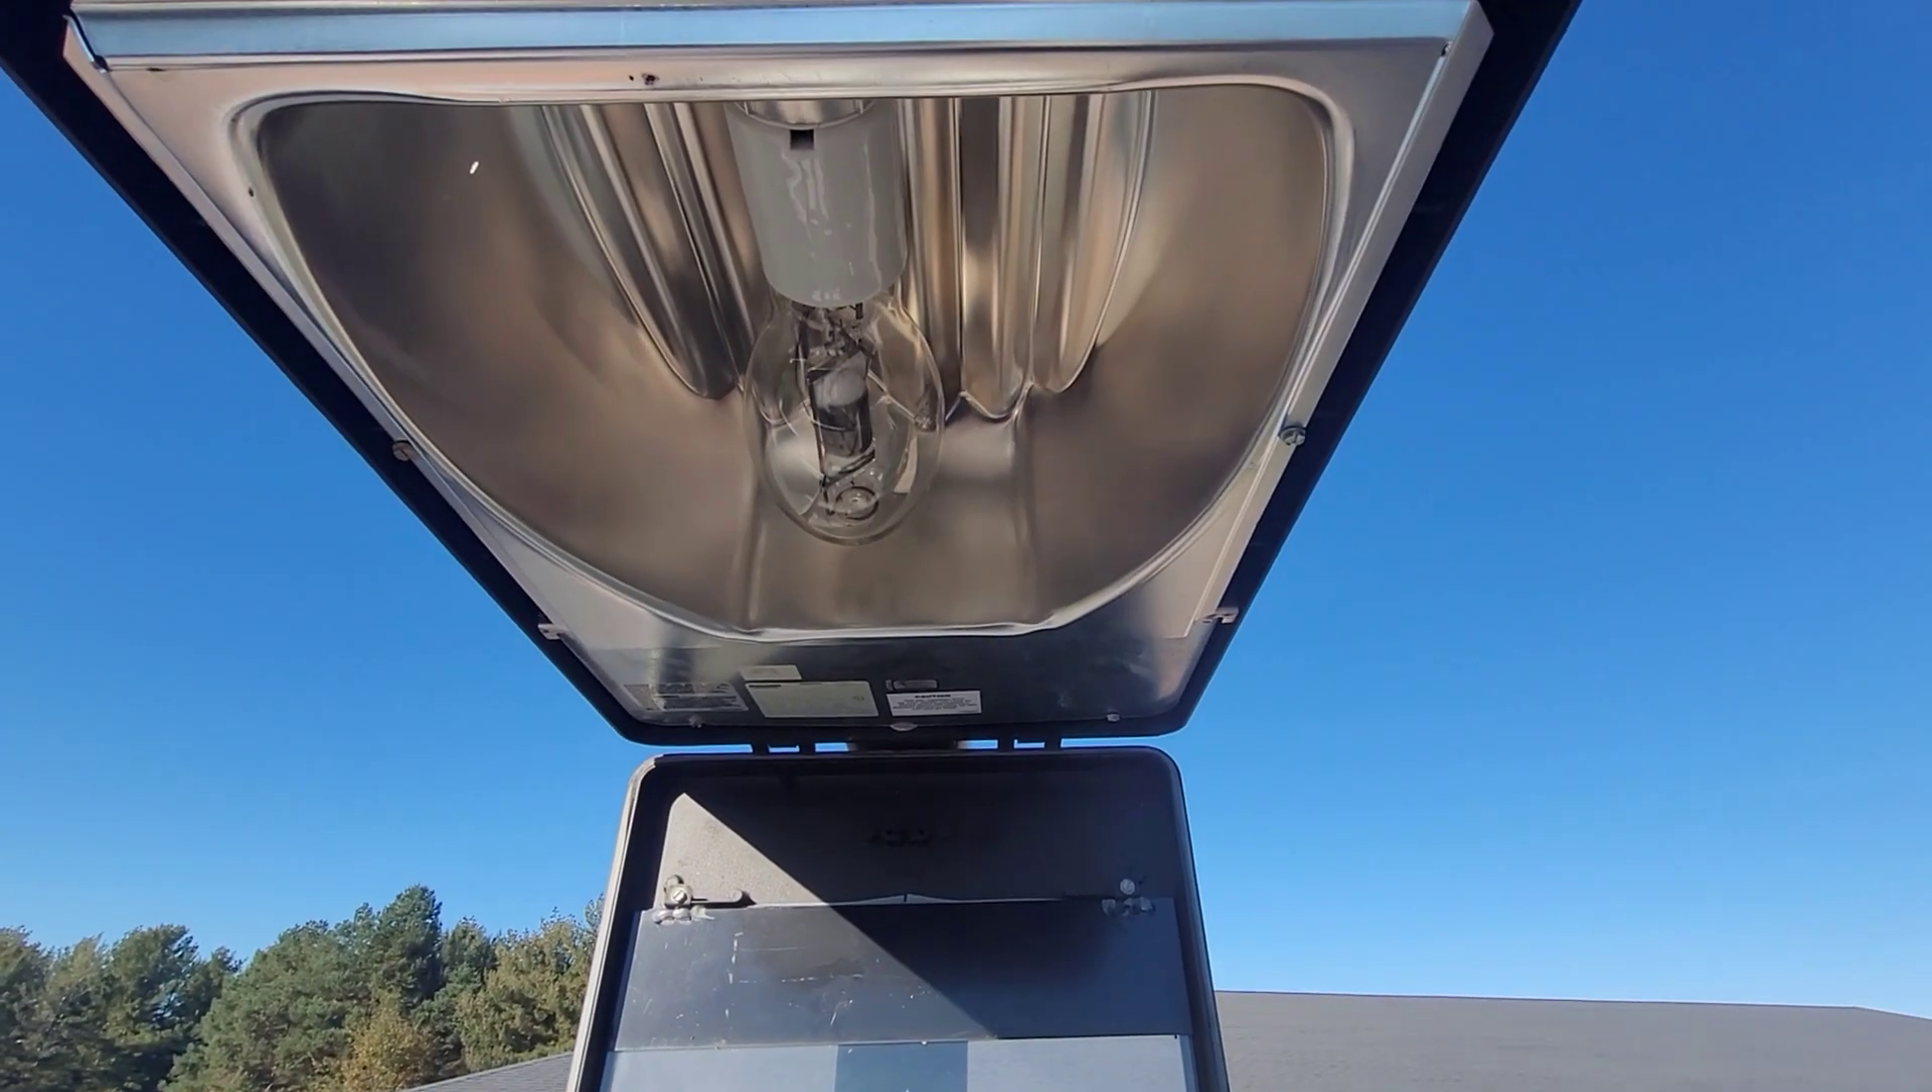So we got the light open we just need to remove this lamp.